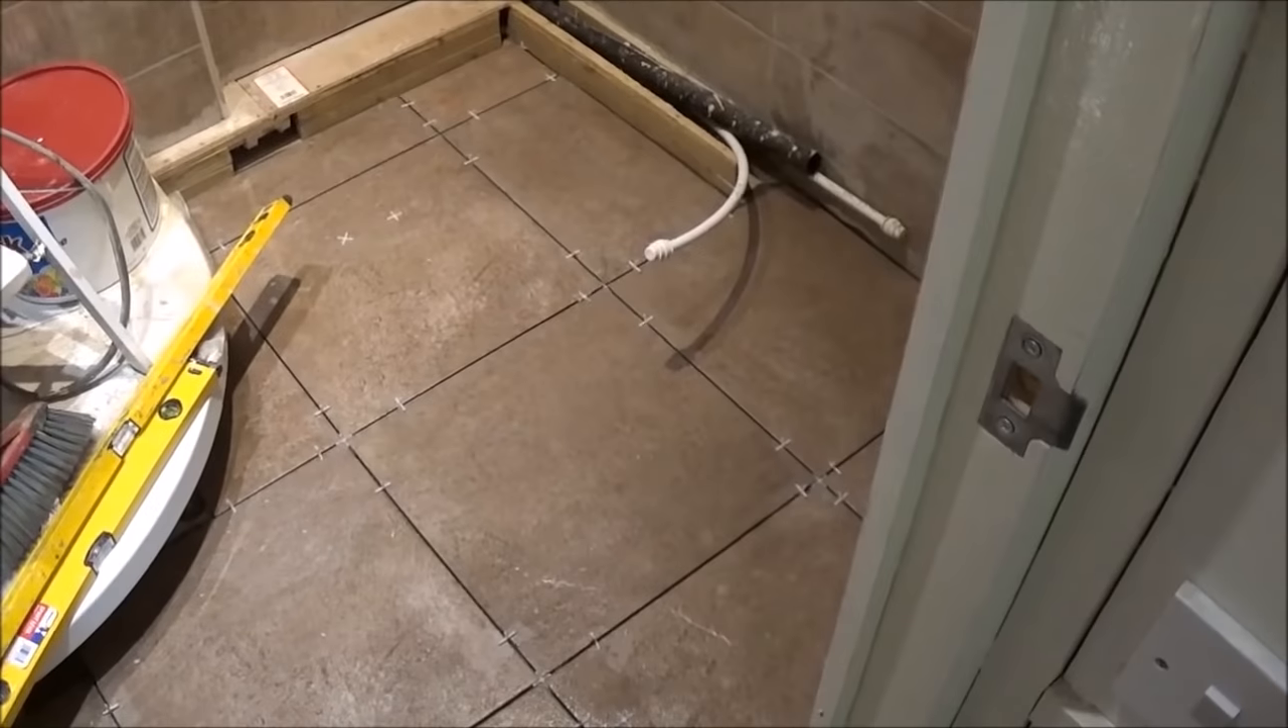So I've just finished the tiling. I cleaned the tiles as I went along.